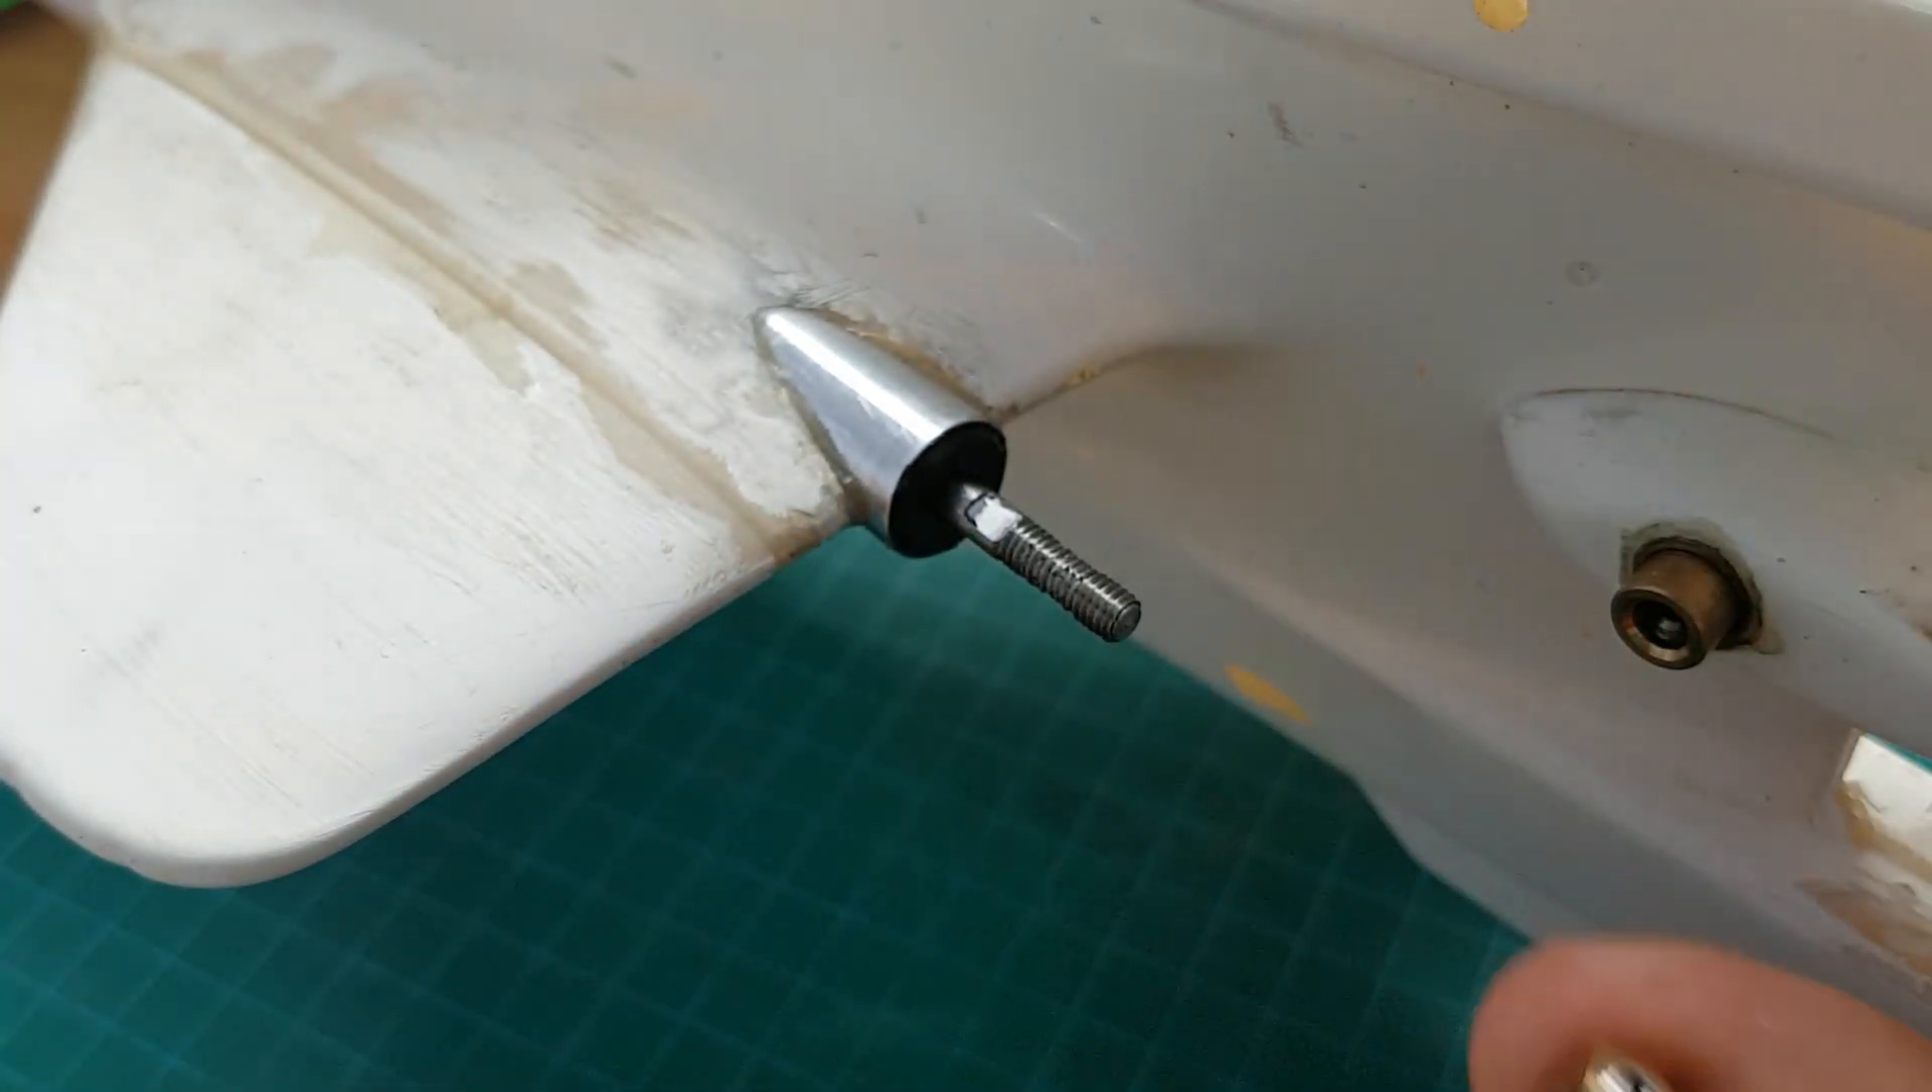Jetzt fehlt nur noch der Stellring für das Dock -3-System und der Antriebspropeller.